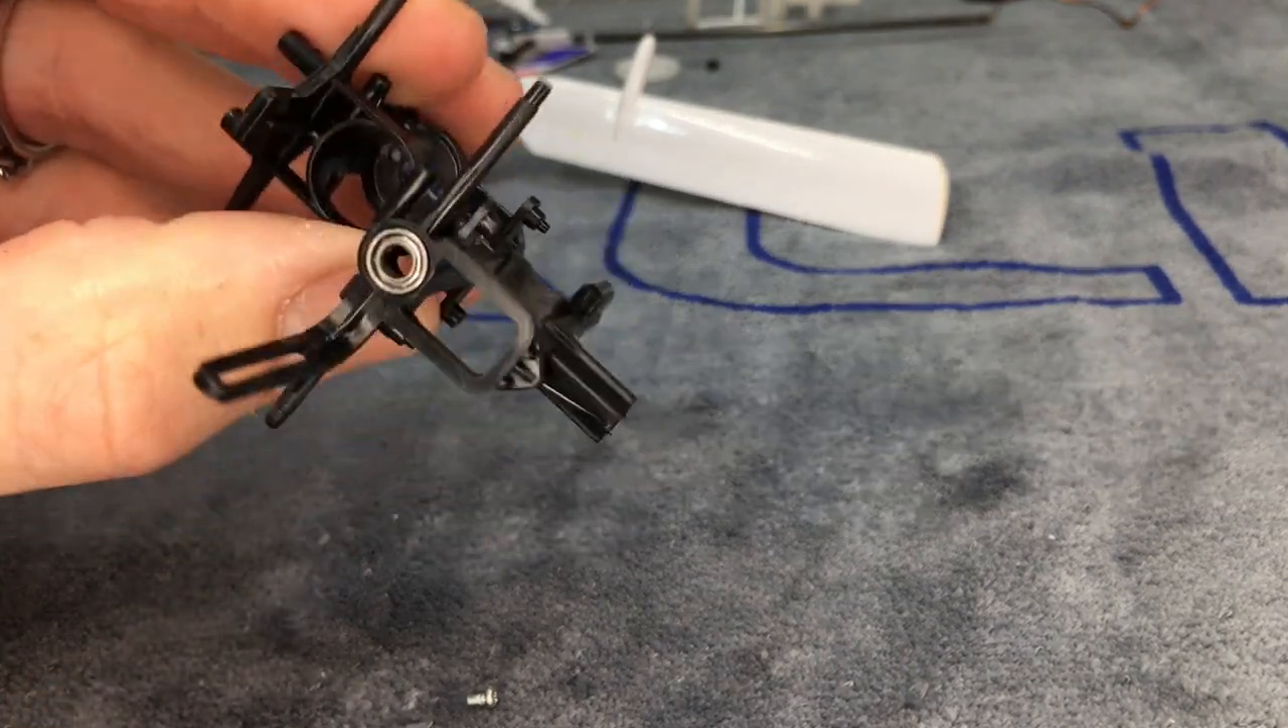Now we have our bearings installed.